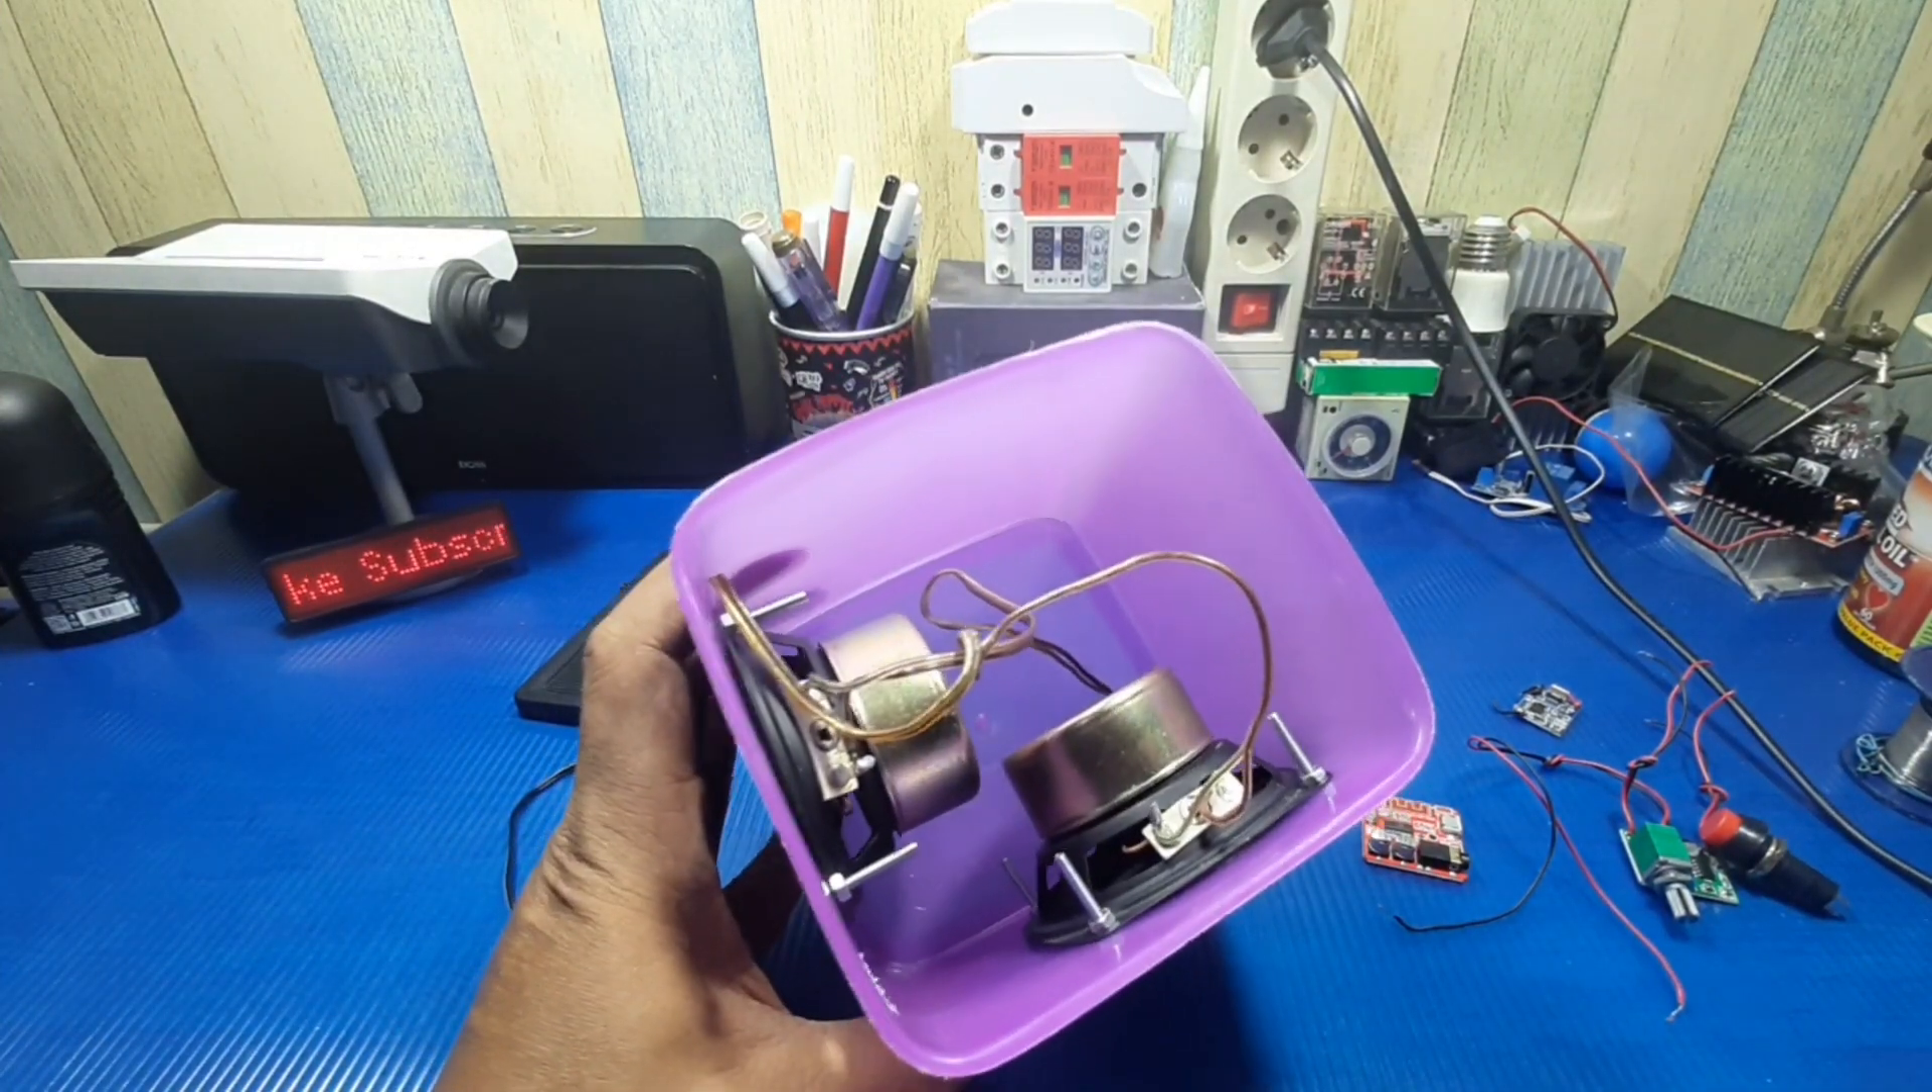Jadi sudah masuknya speakernya kedalam toples nah seperti ini ya.